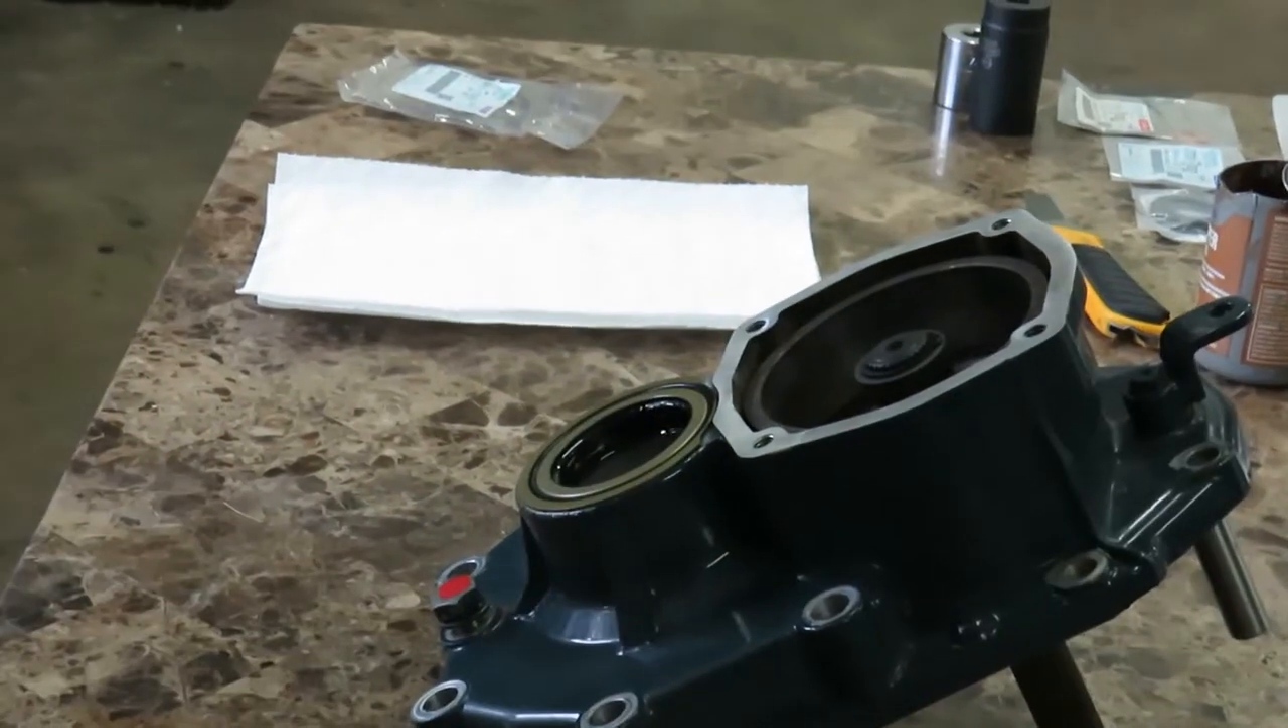Okay so the new seal is in place.